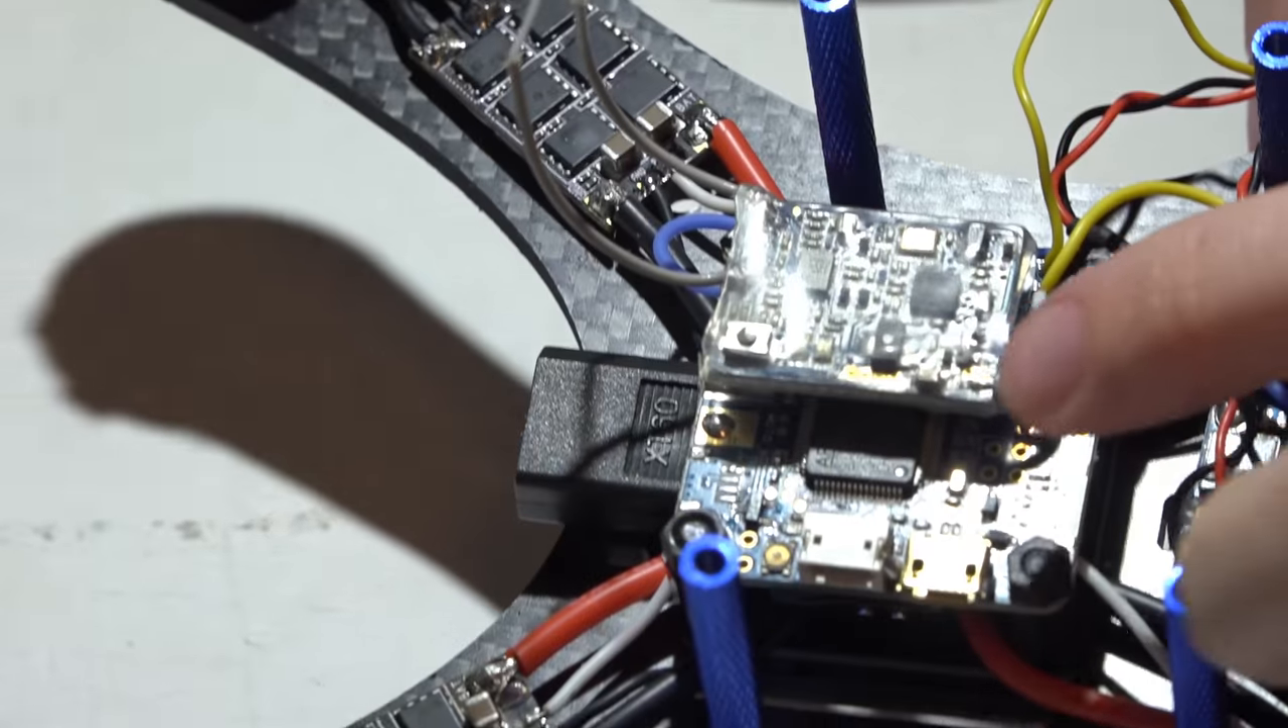What I've done now is mount my xsr receiver right on top of the flight controller with double-sided tape.